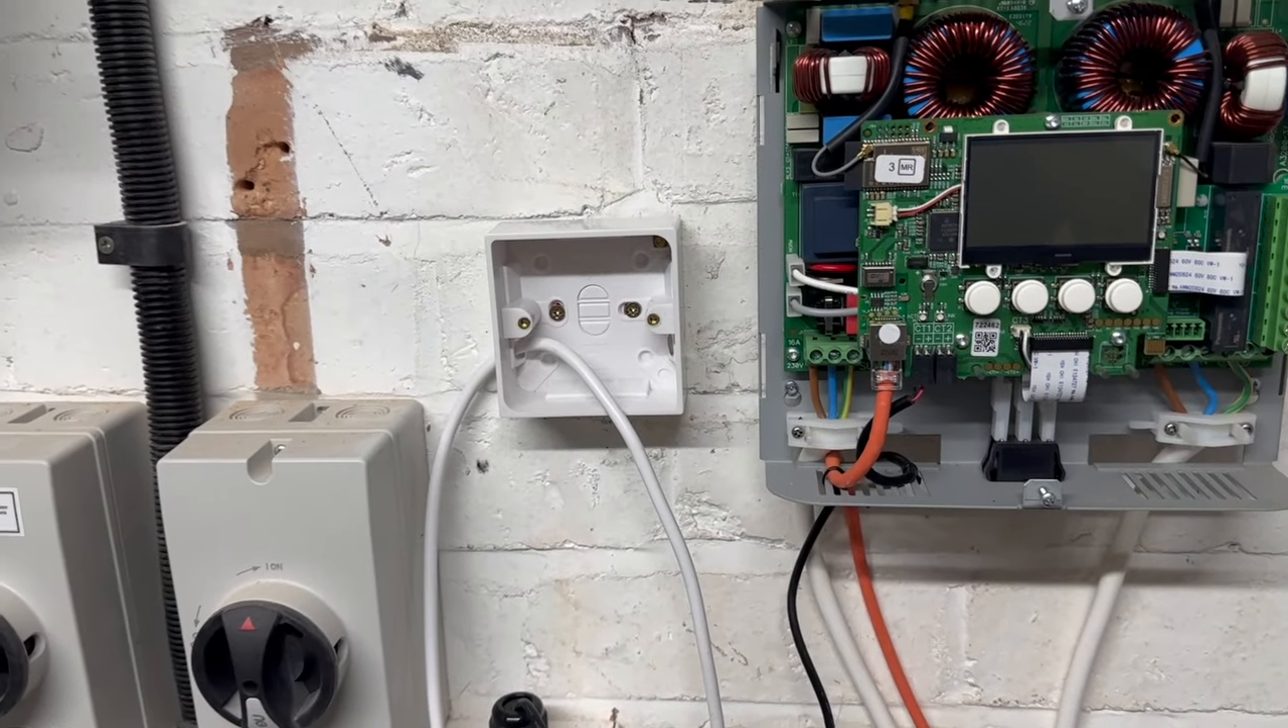So let me get that mounted on the wall now. So I've got the box mounted on the wall.